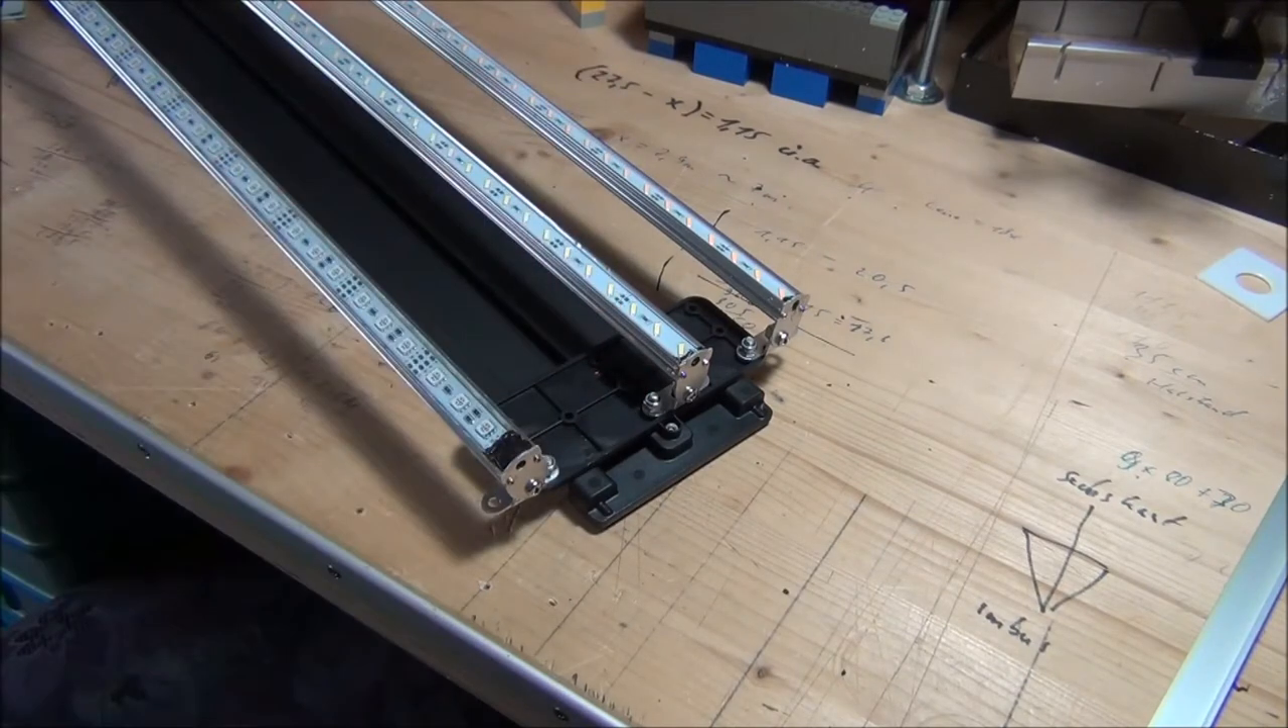Hier habe ich die mitgelieferten halter verwendet und jeweils mit einer schraube hier an dem halter der econ lux abdeckung befestigt.